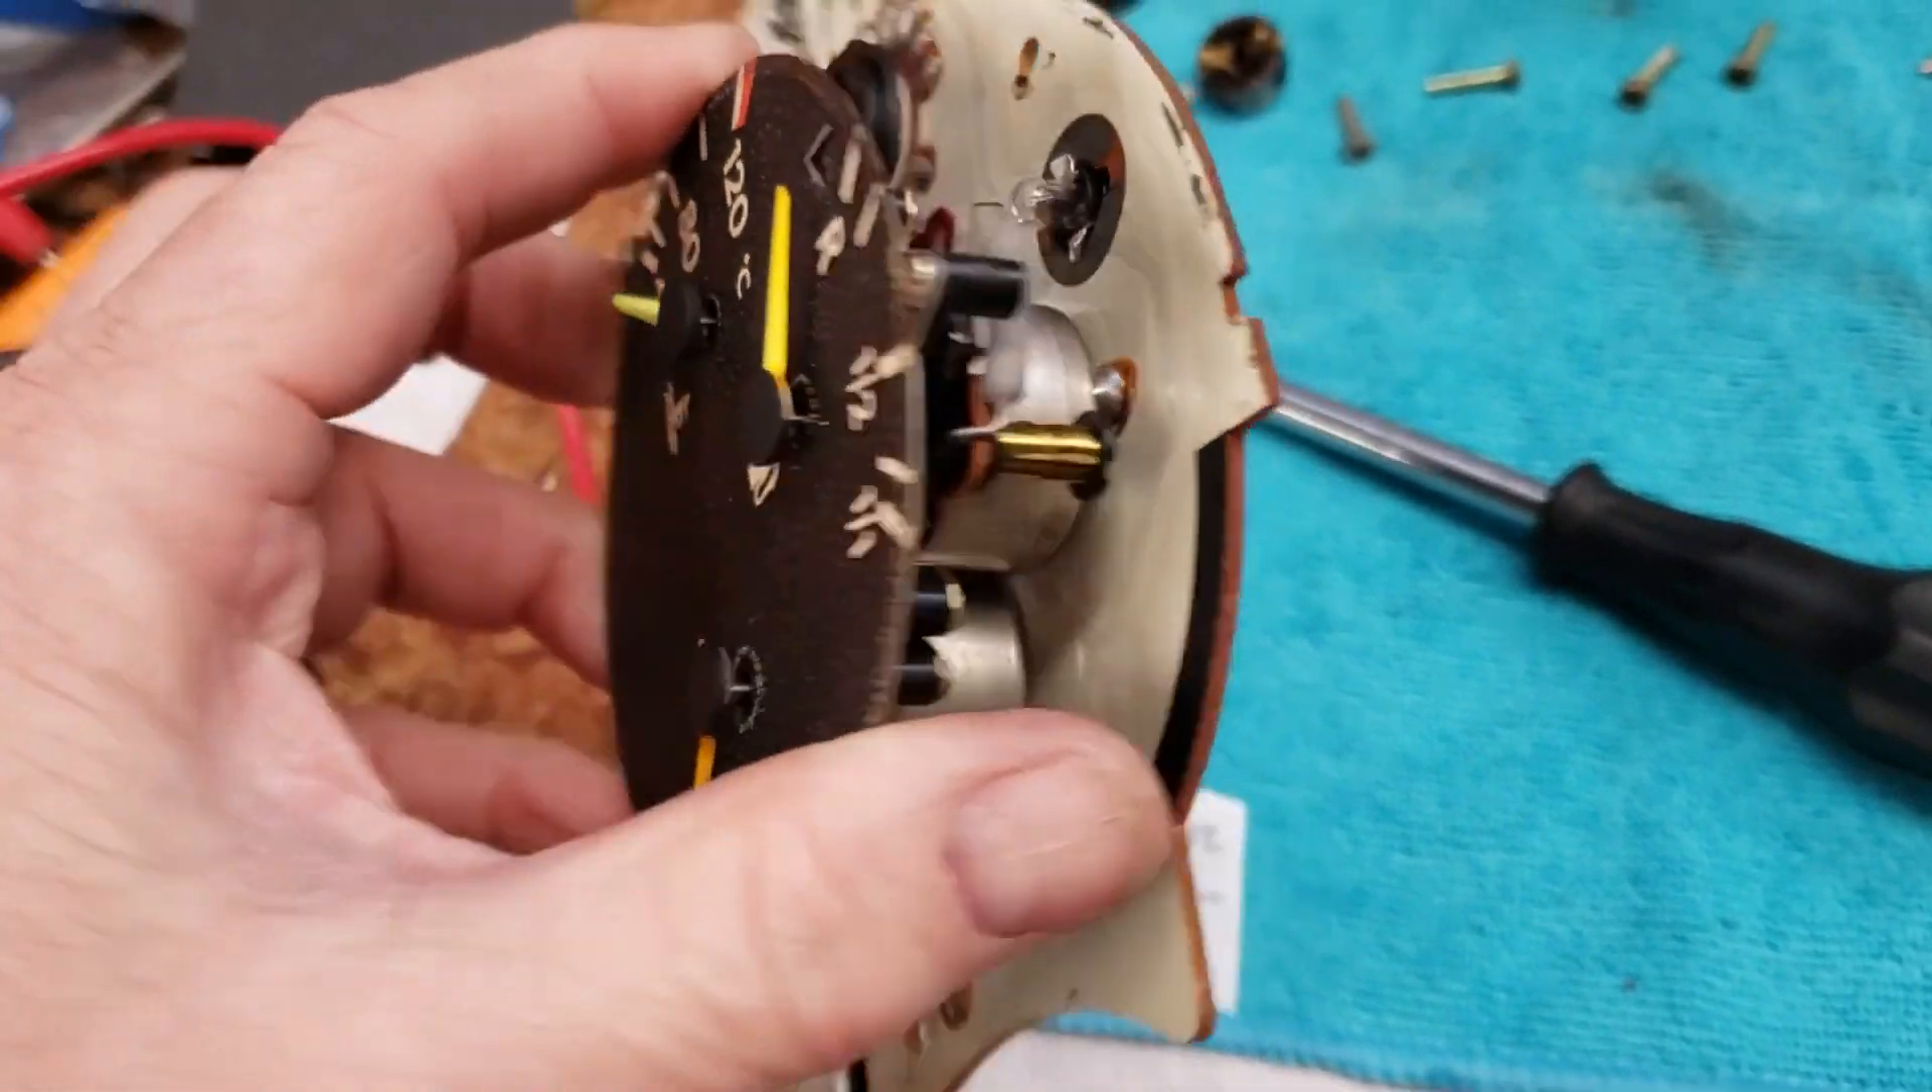All right i've uh put the instrument cluster back on the circuit board.